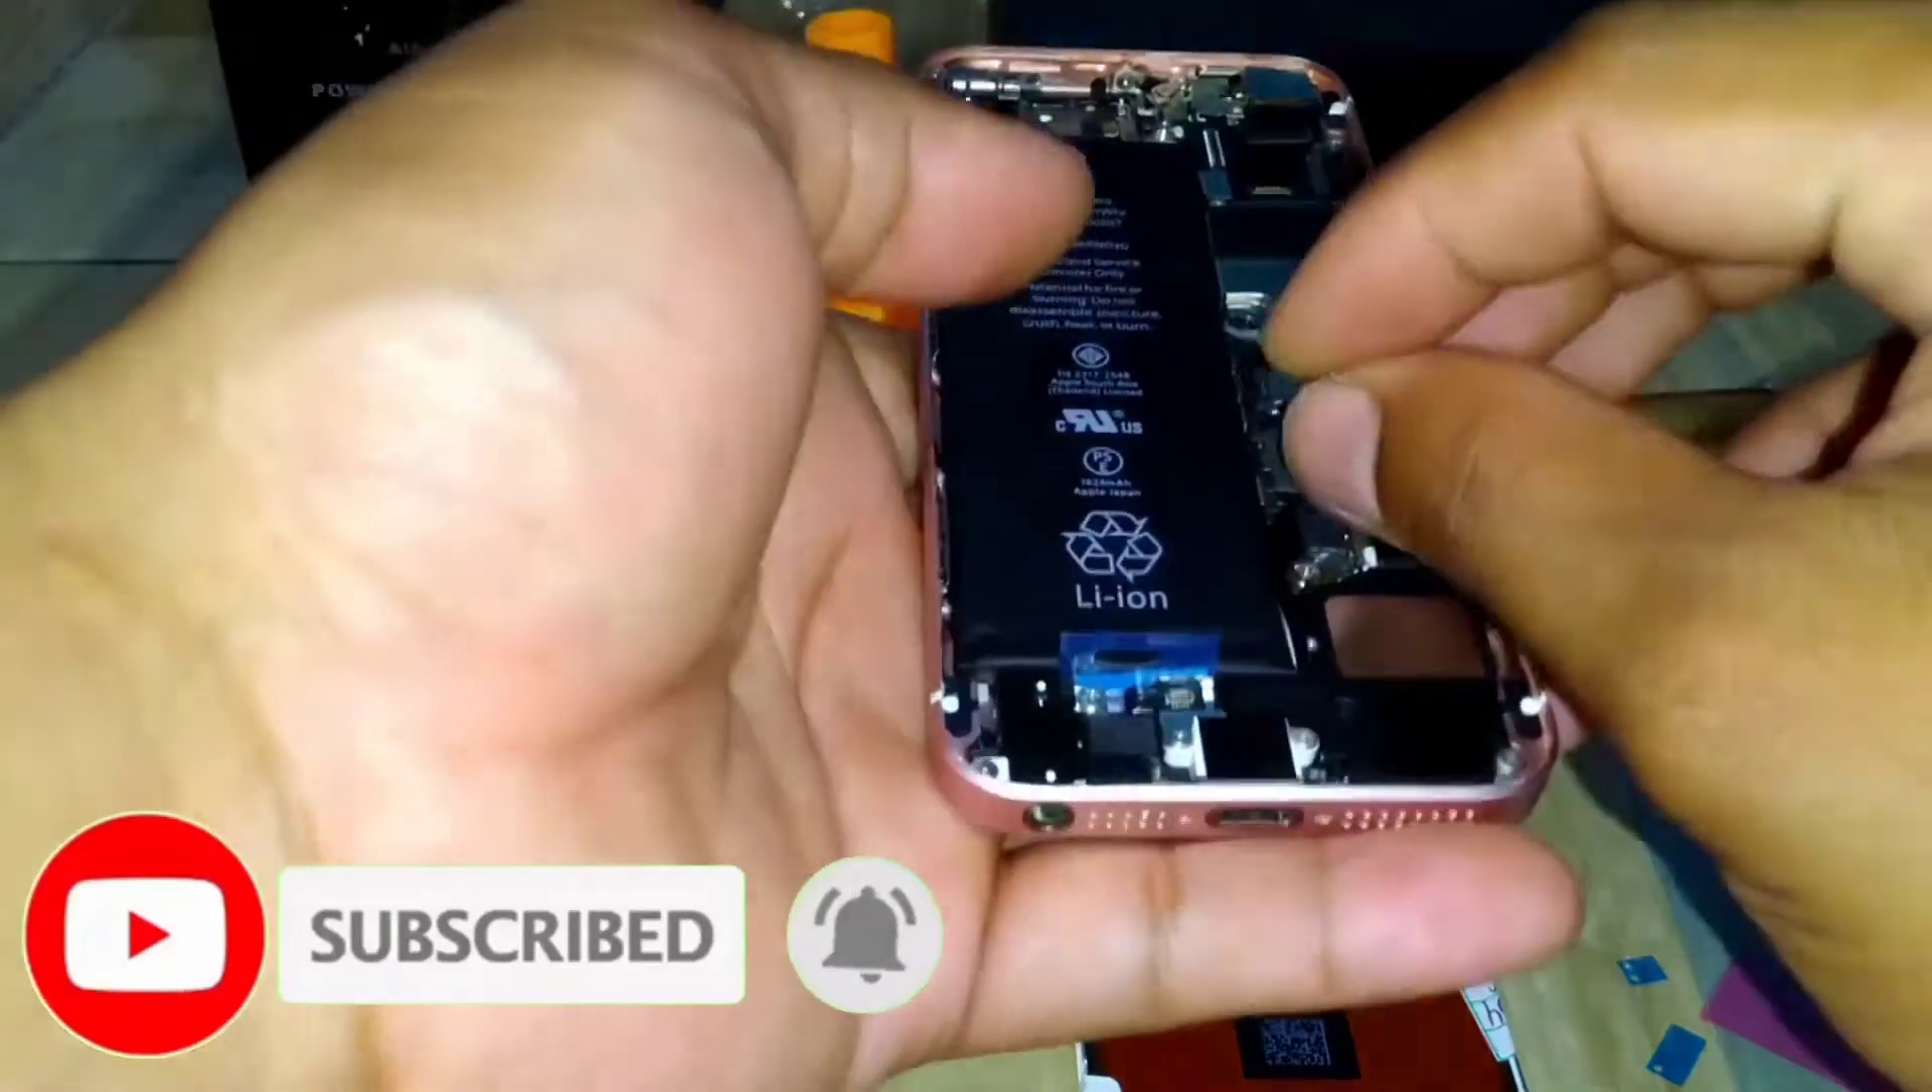Ini dia sudah kita pasang baterai dan mesinnya ya tinggal kita pasang LCD-nya.